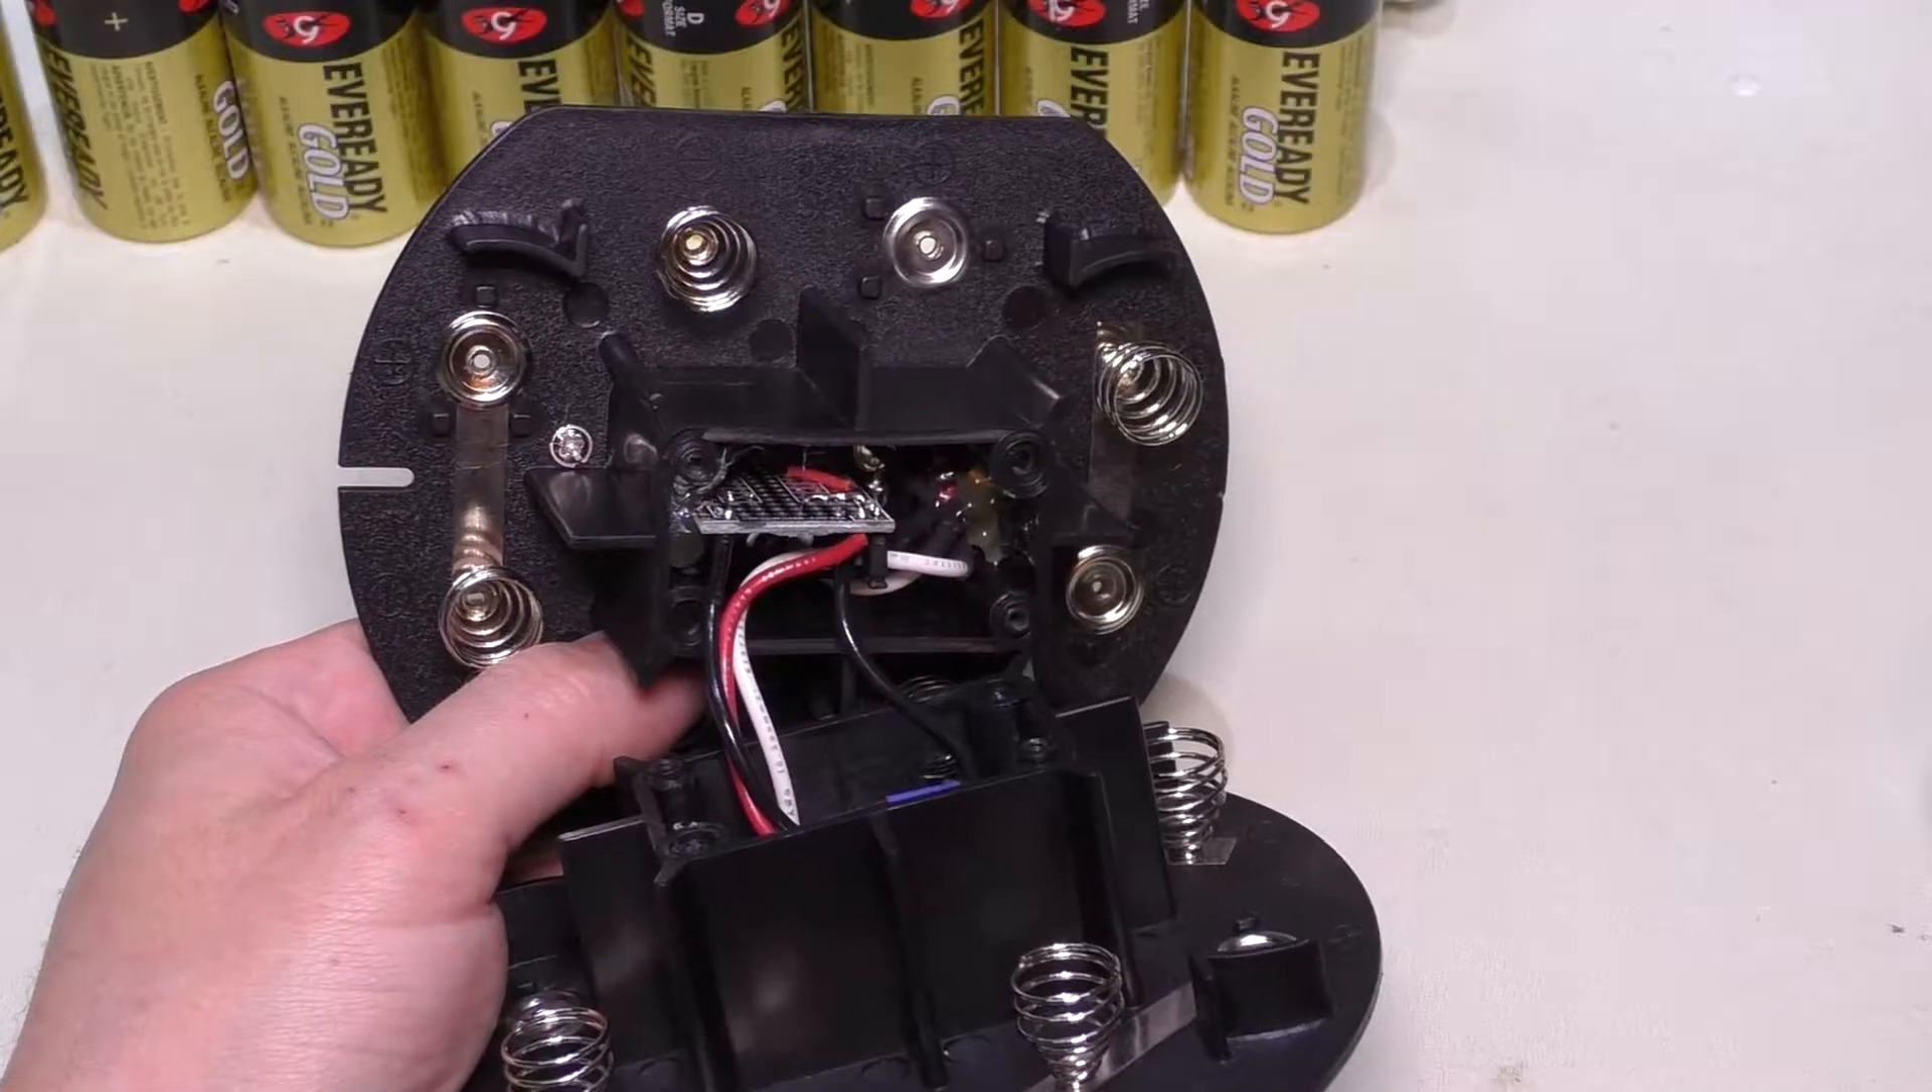And here are the two halves separated.